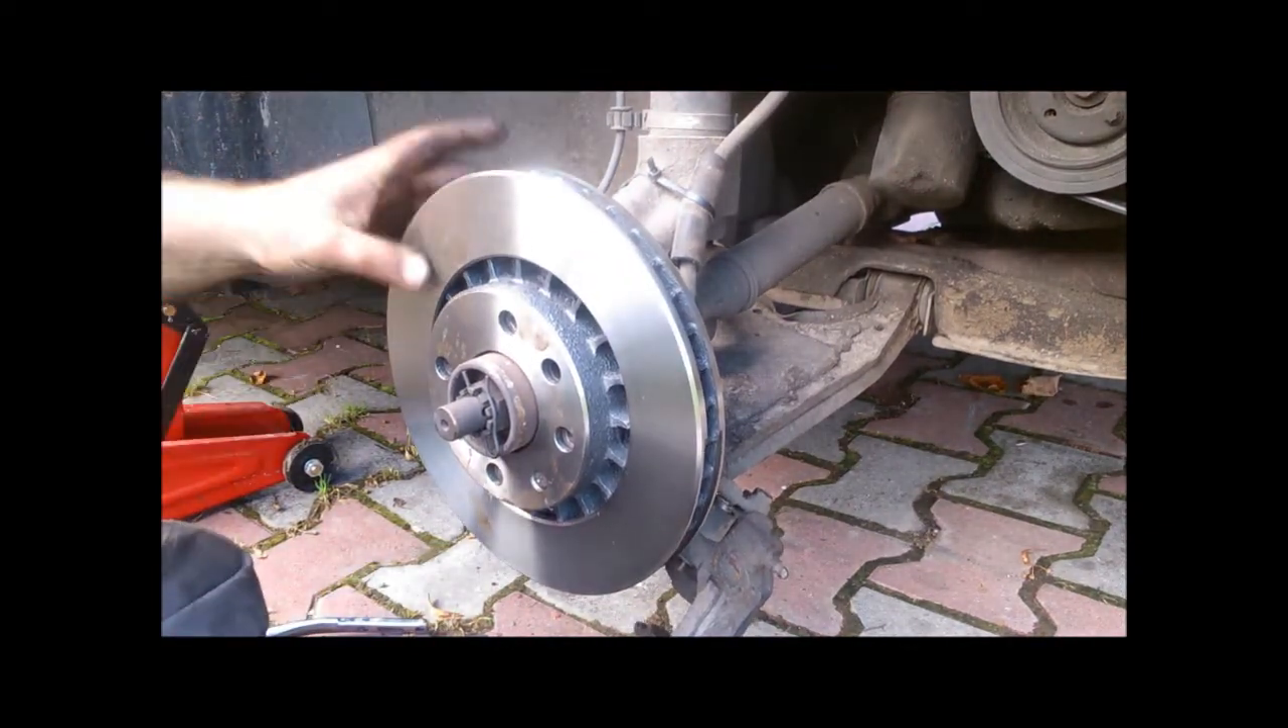No i nasza nowa tarcza już jest na swoim miejscu.